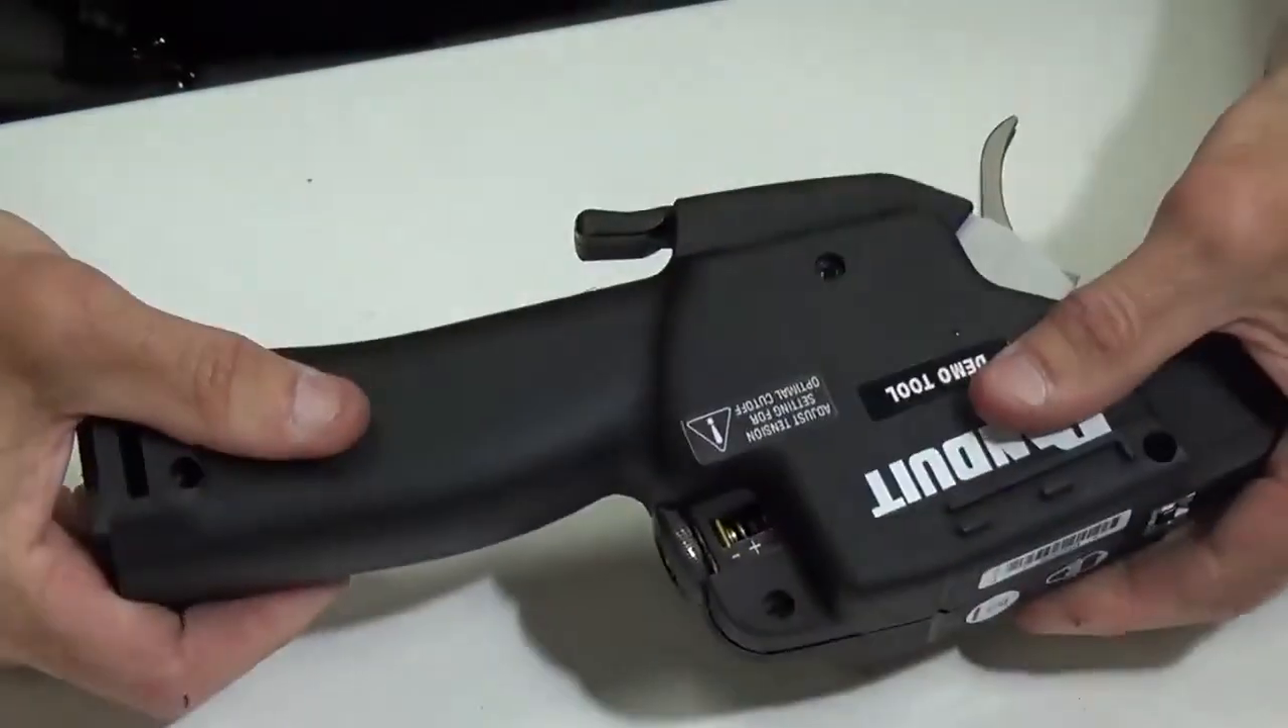I have the housings put together pretty nice here.